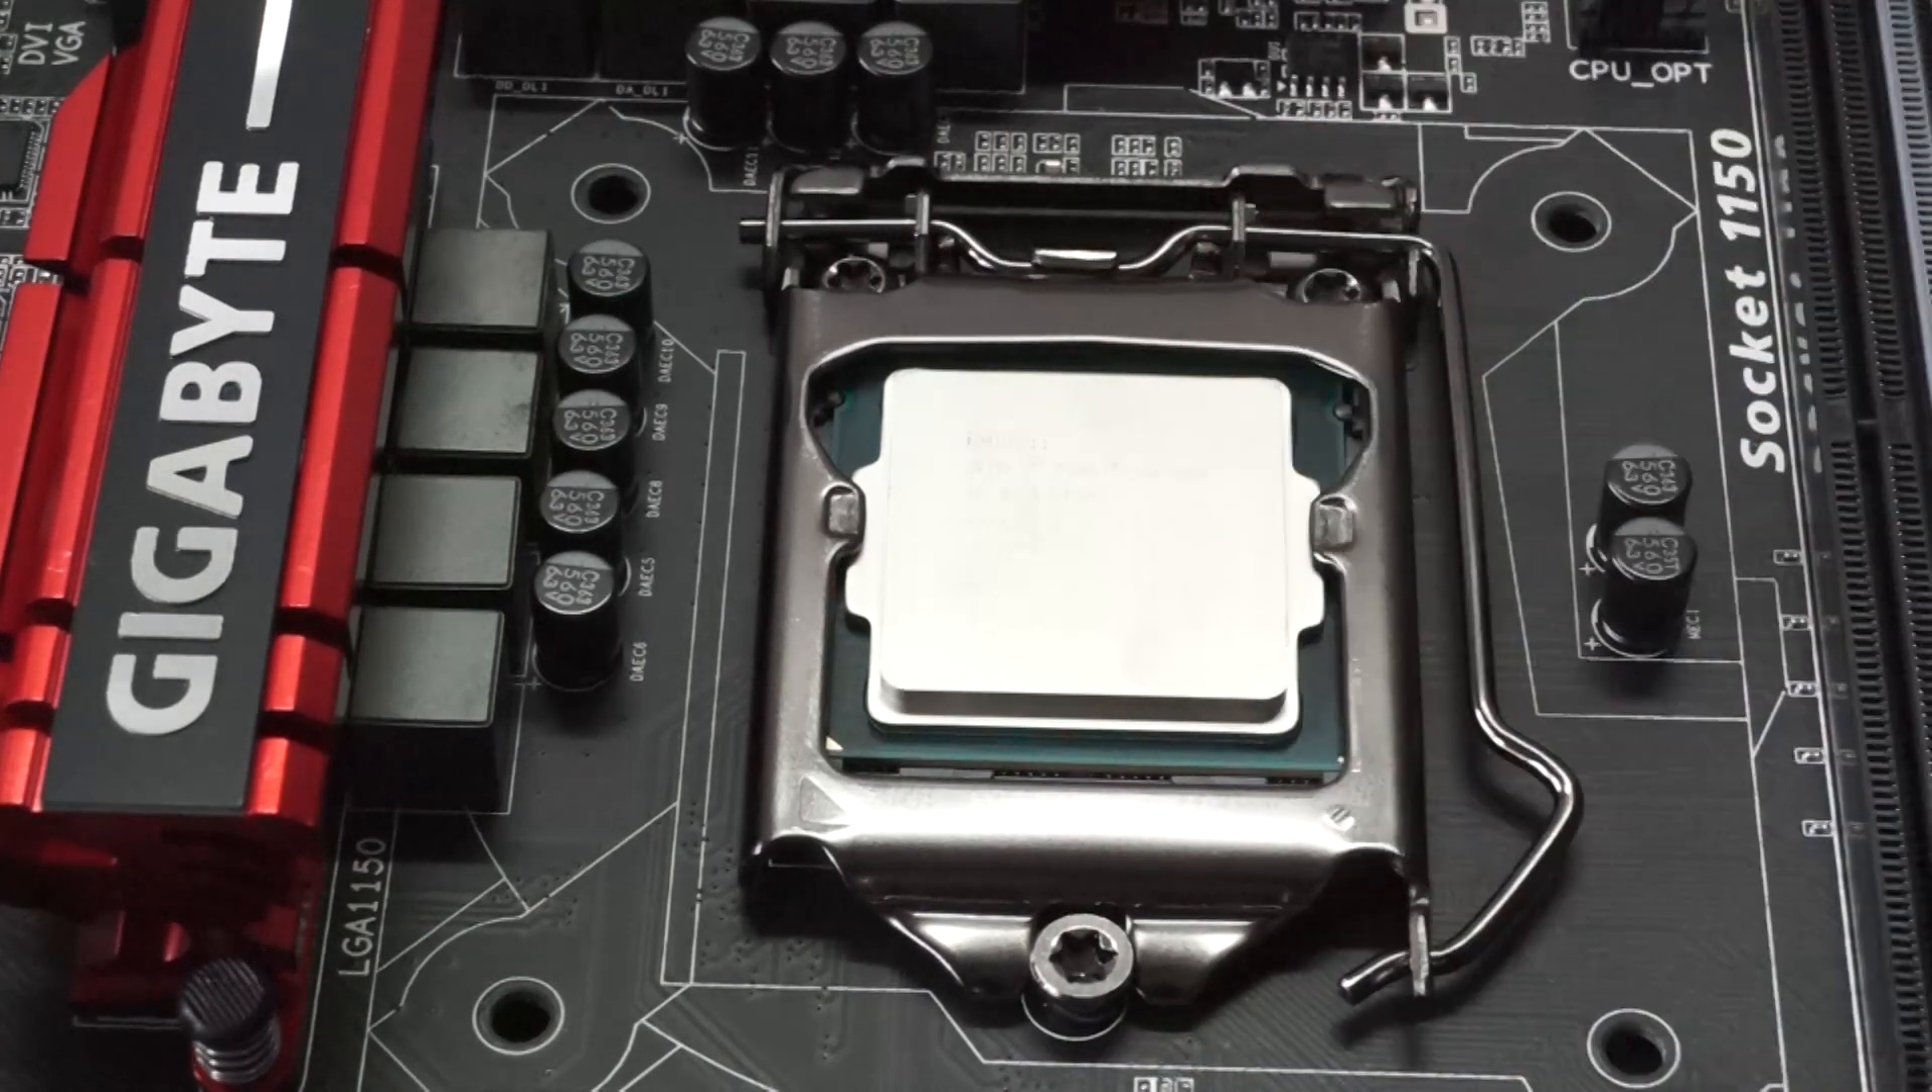Now we have the CPU in place, so it's time to install the heatsink.